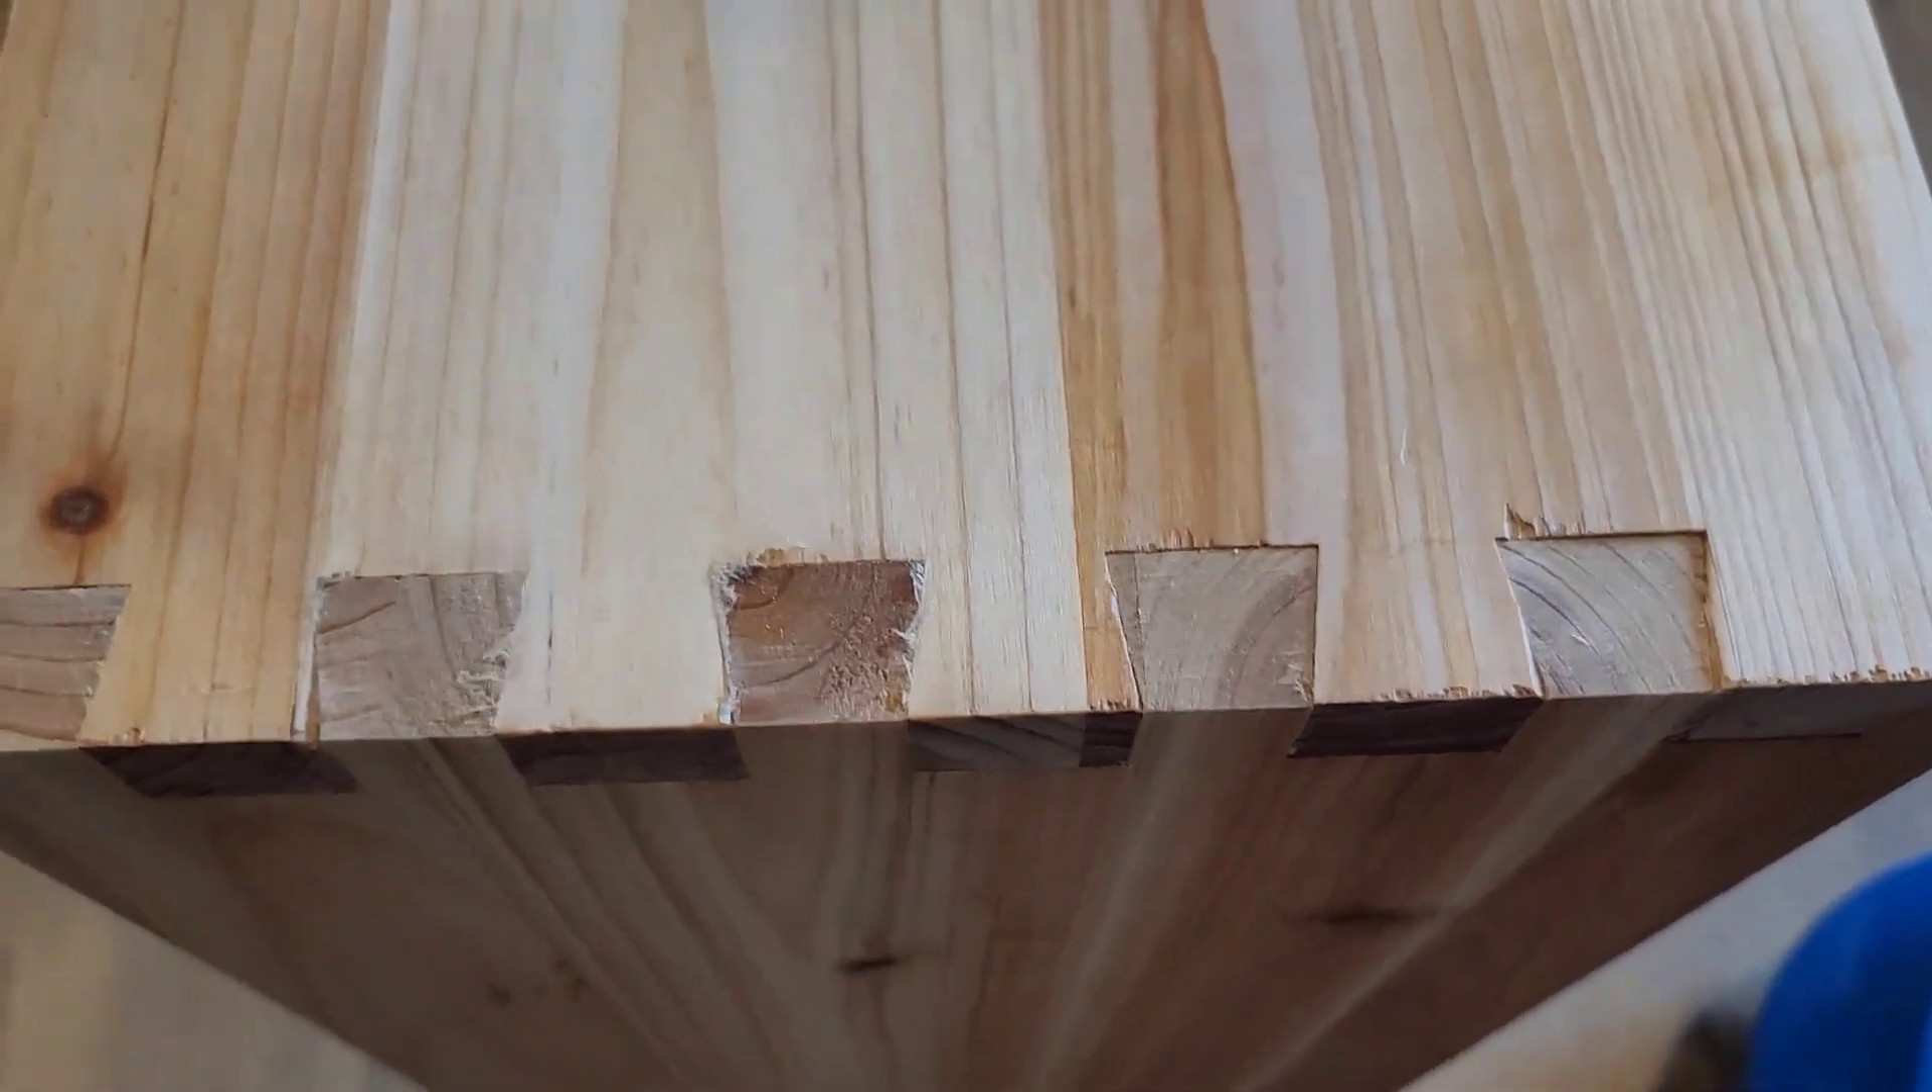Here we have the first joint done it is a nice fit we didn't split any of the wood.